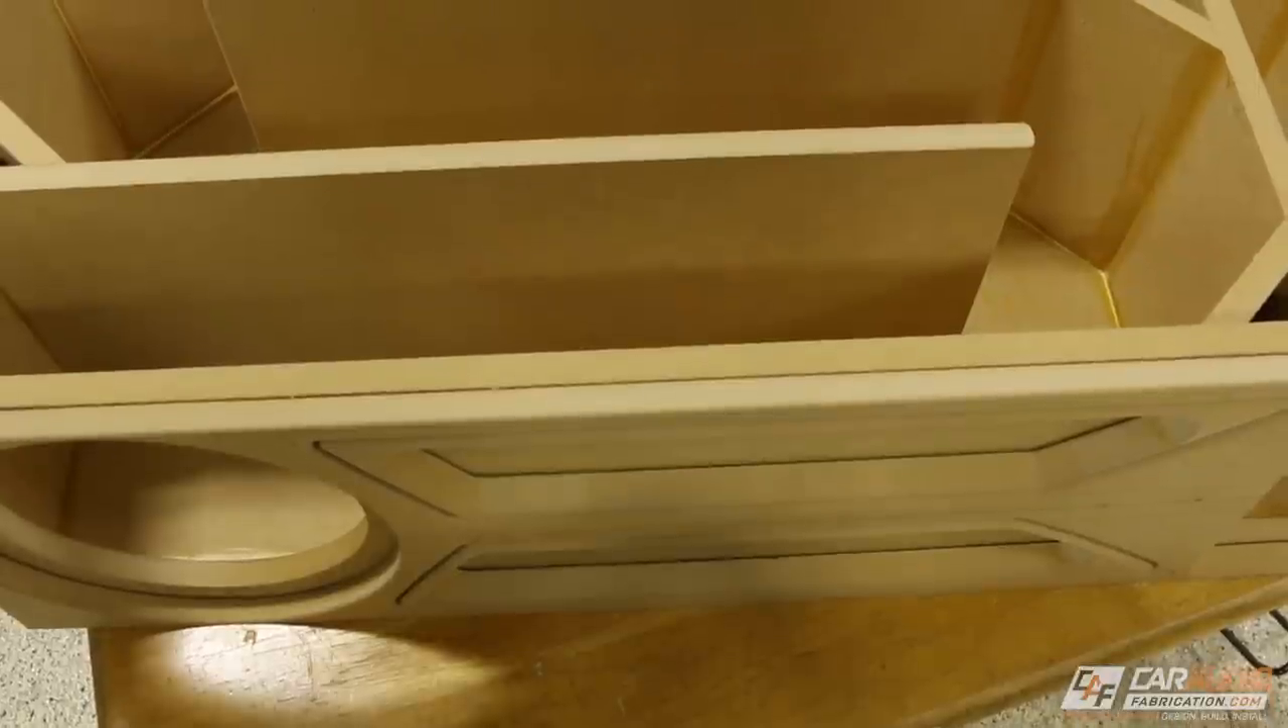Also I'm not going to mount the top of the enclosure quite yet but as you can imagine it's just a matter of applying a bunch of glue and securing it in place with some screws.